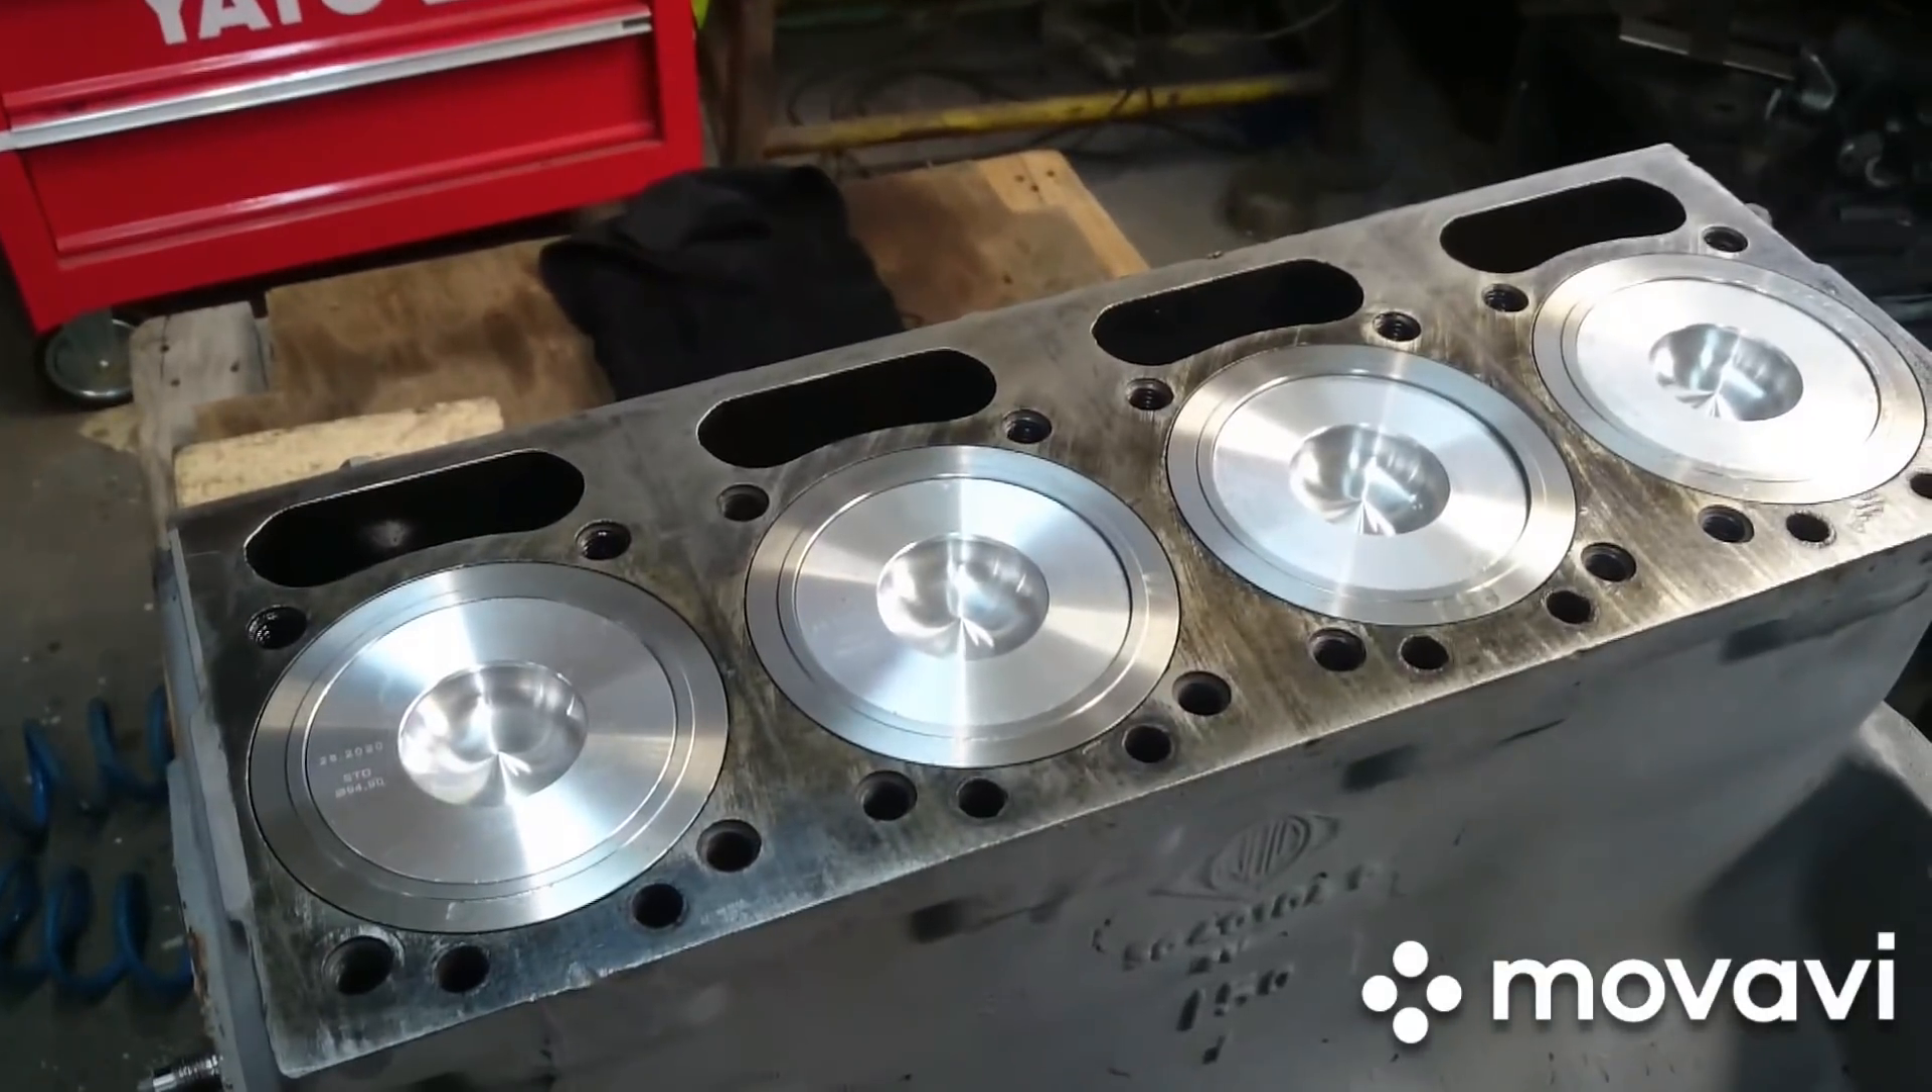Mamy już wszystkie cztery garnuszki obsadzone w tulejach.